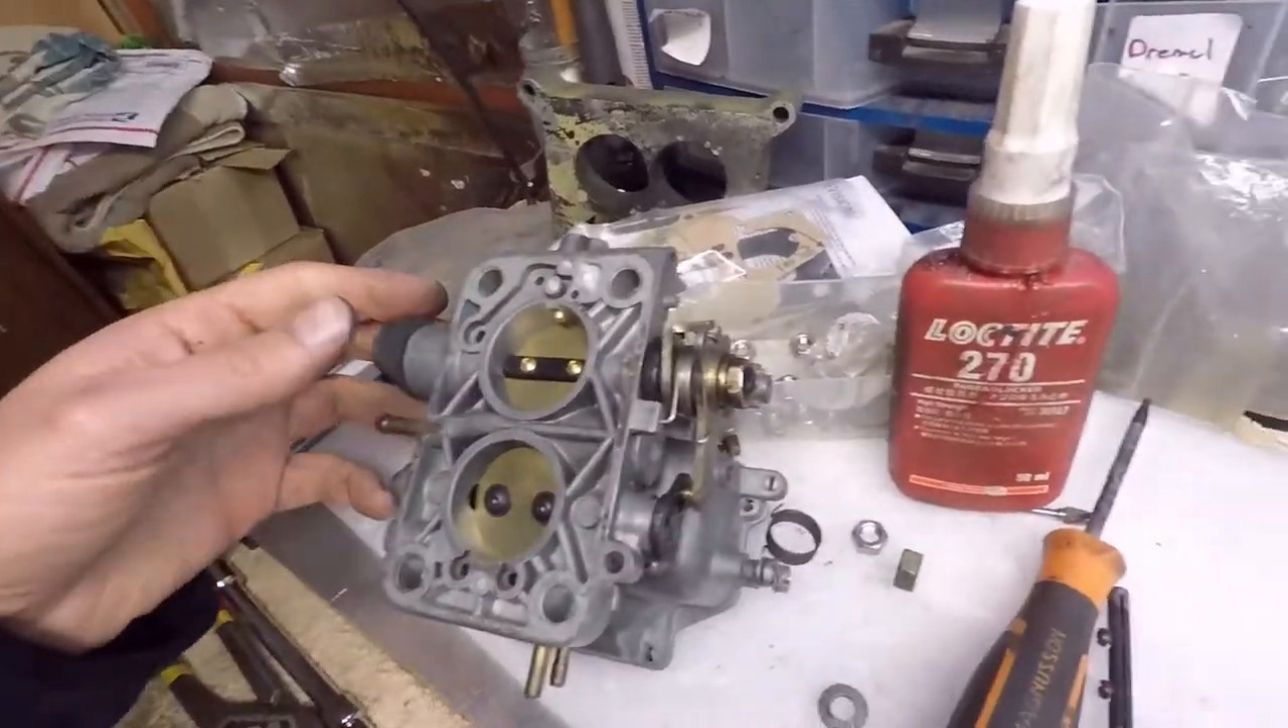Okay, so now the basic install for the throttle plates is here.